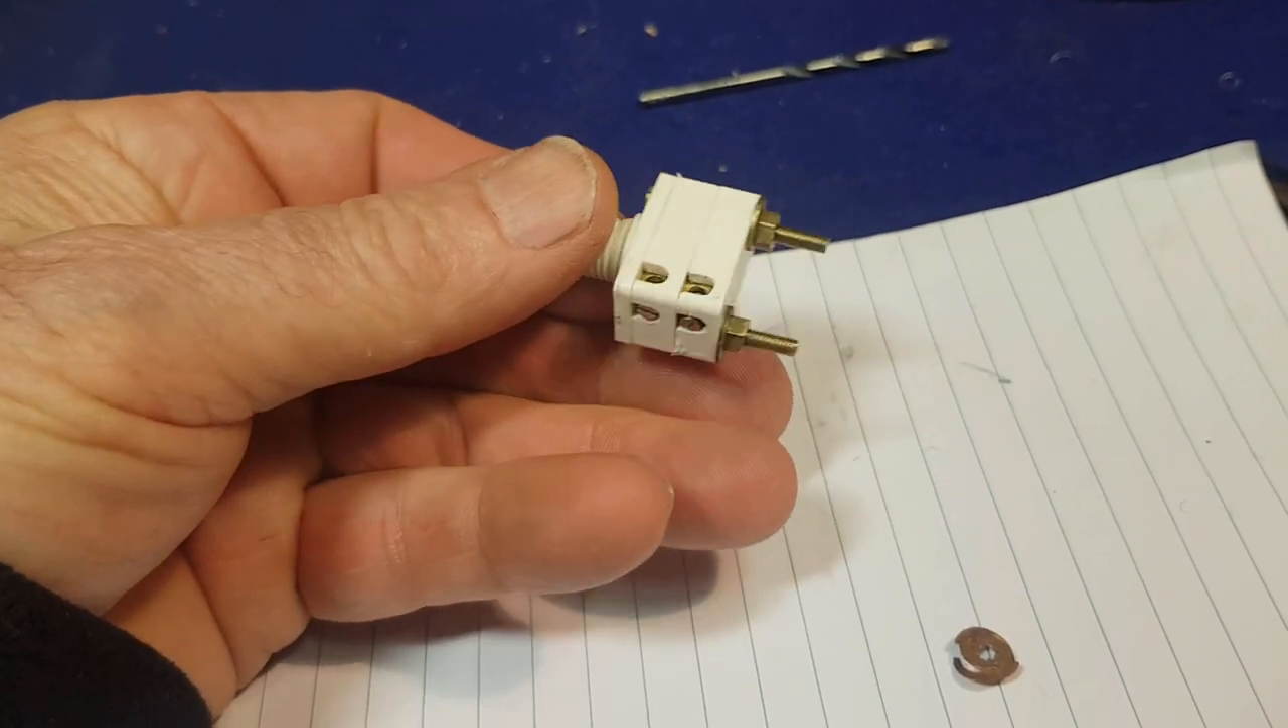At last, we've got this switch back together.